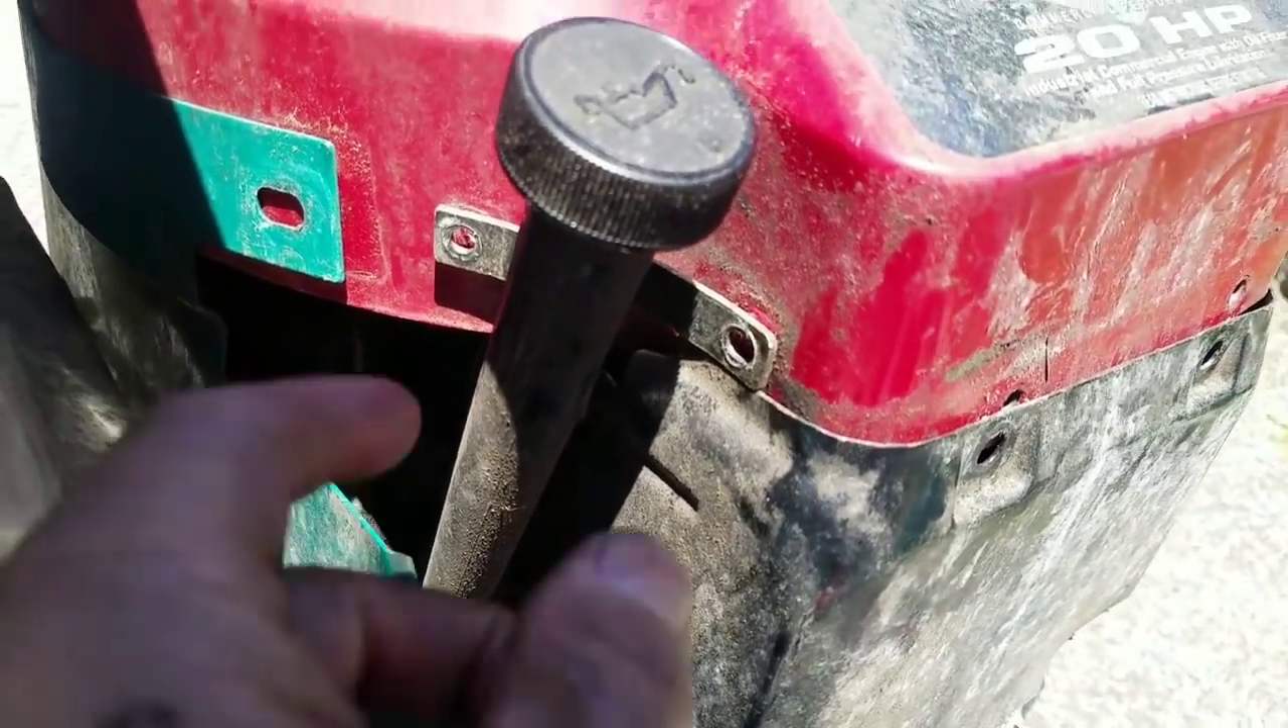Ok so I just removed the two bolts from the dipstick.